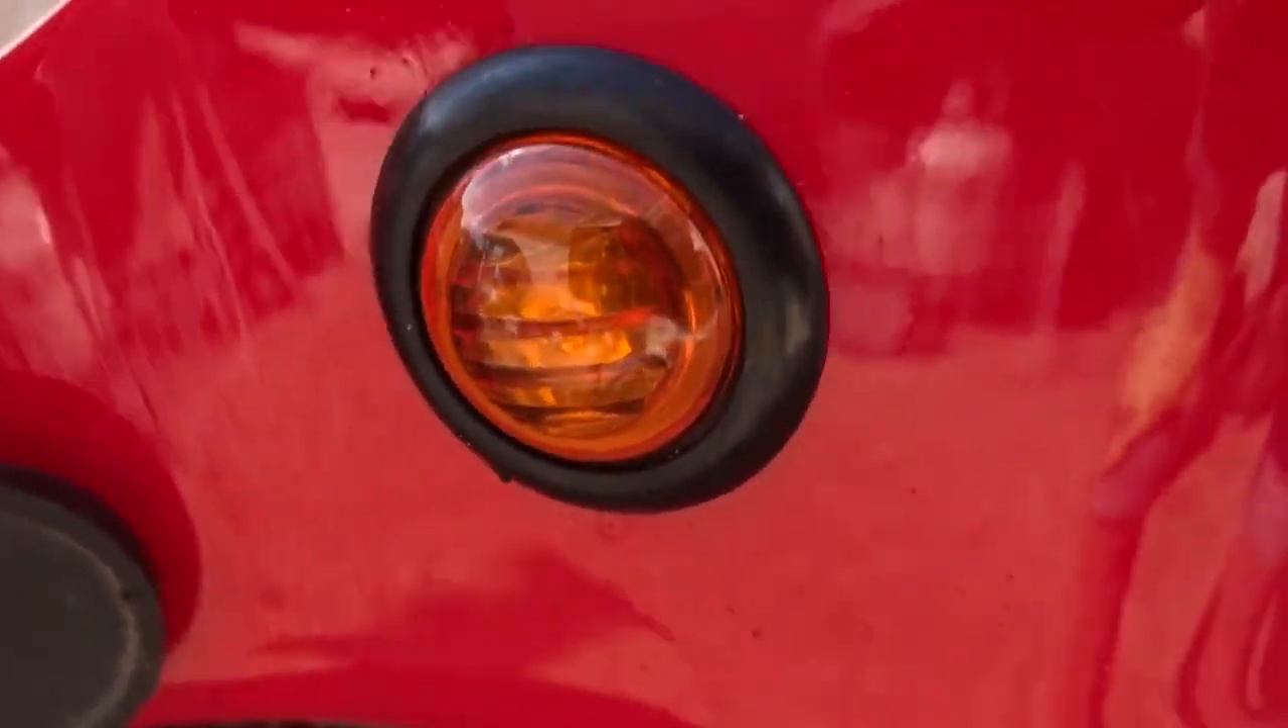I bought three -quarter inch LED marker lights from Amazon link is down in the description below and they fit right into the hole nice and clean.